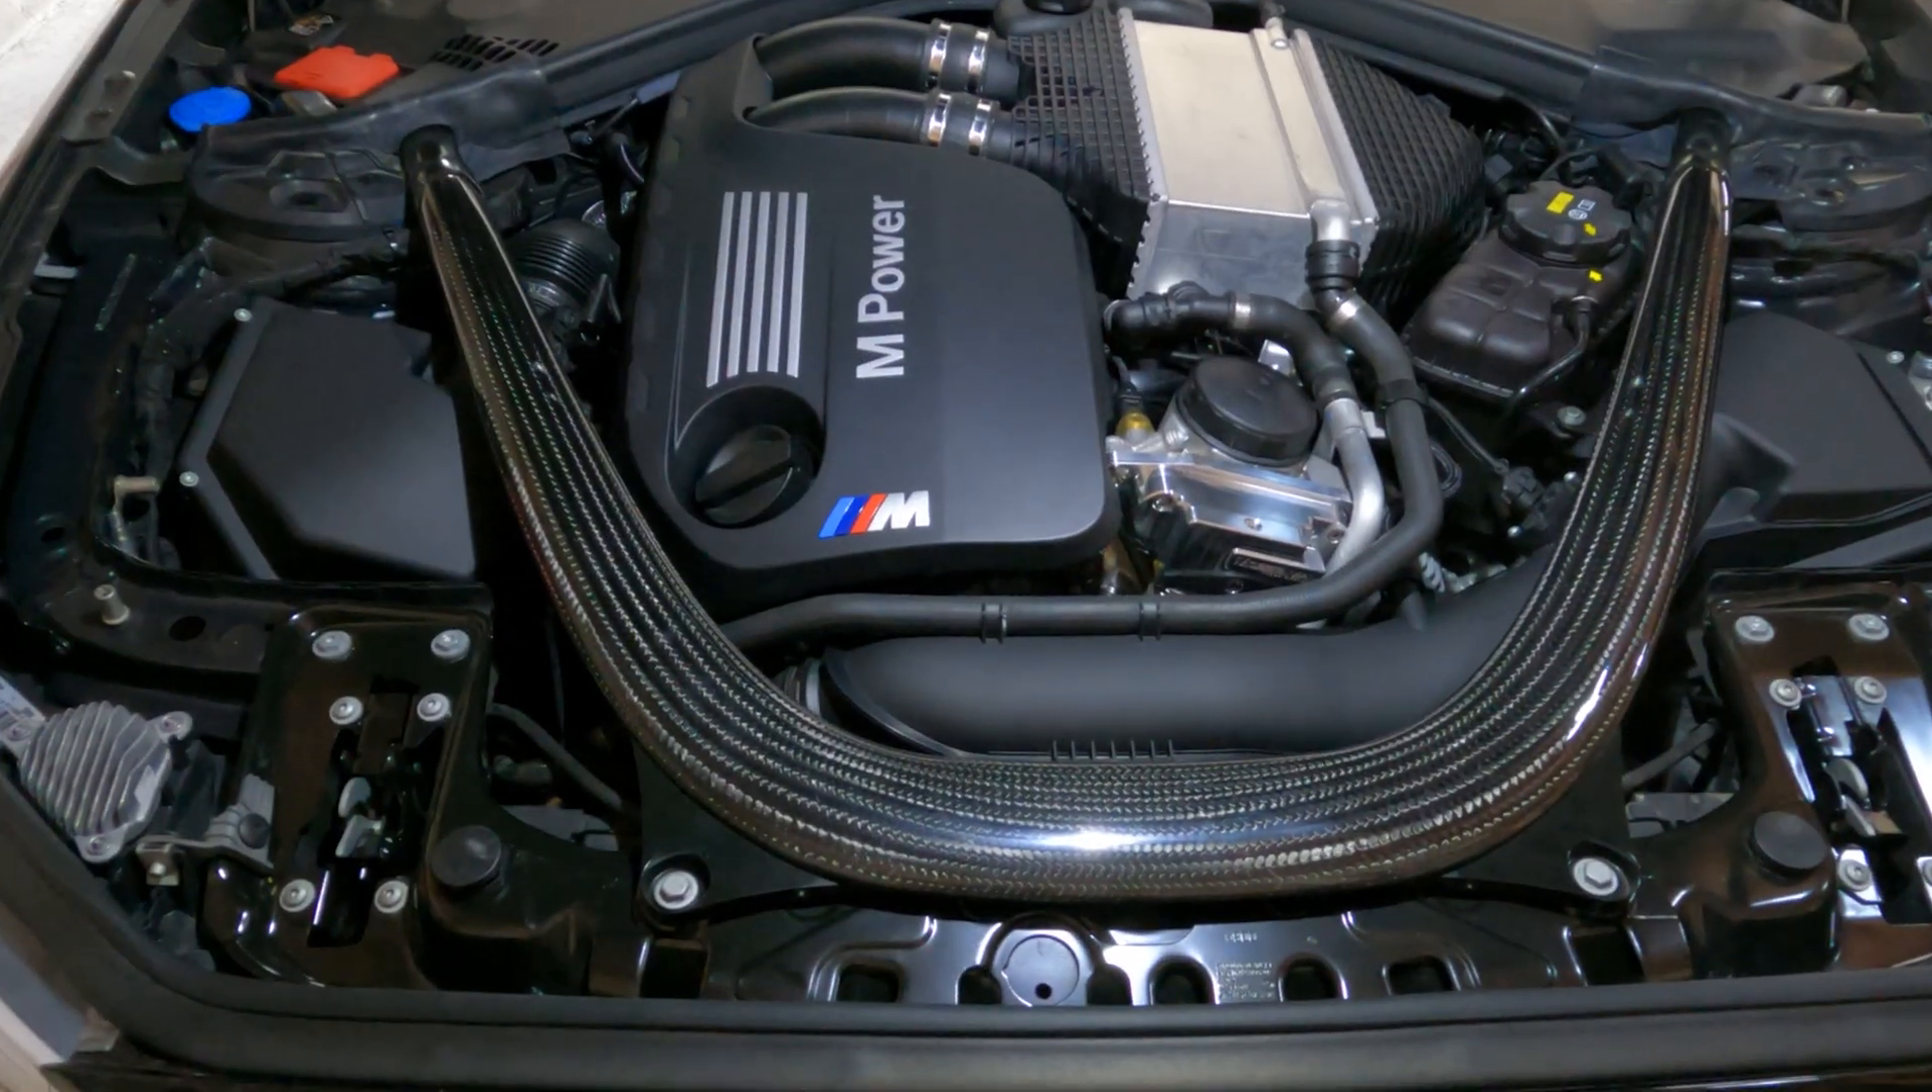So you can see the strut brace is on and down and secure.